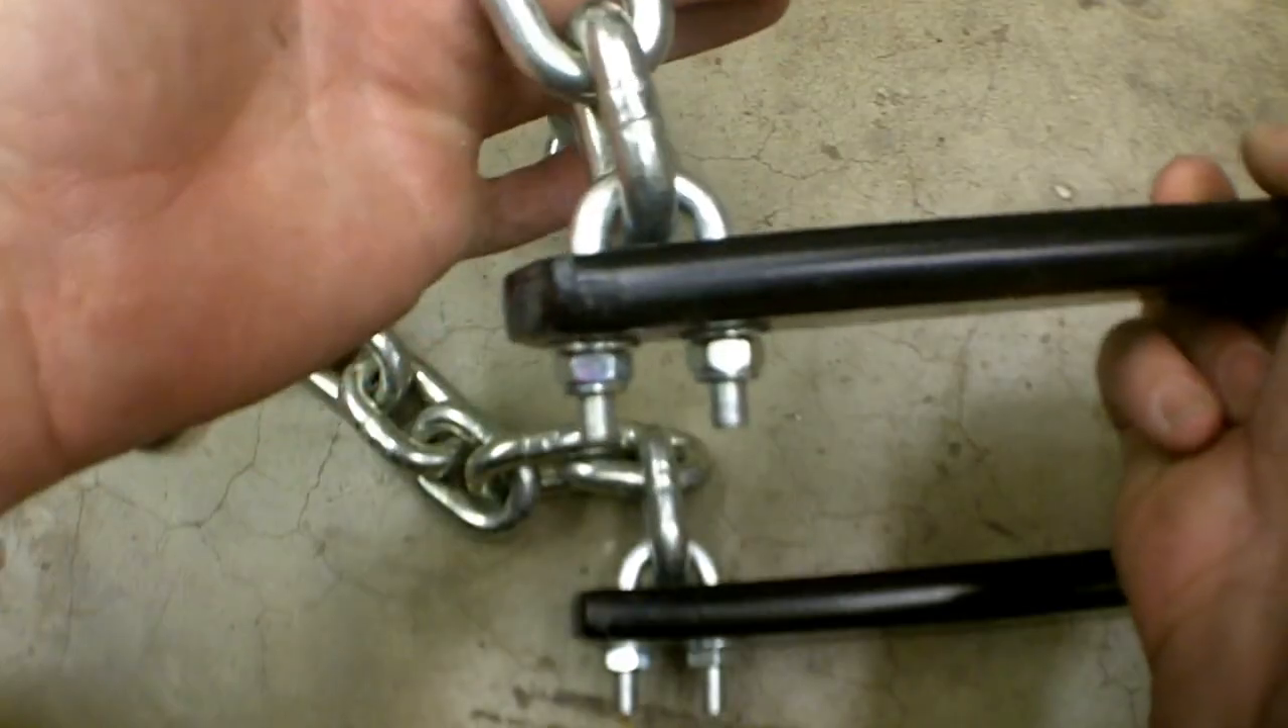The nylocs are on here now with the washers beneath it, and the chain is free to do whatever it wants to do.